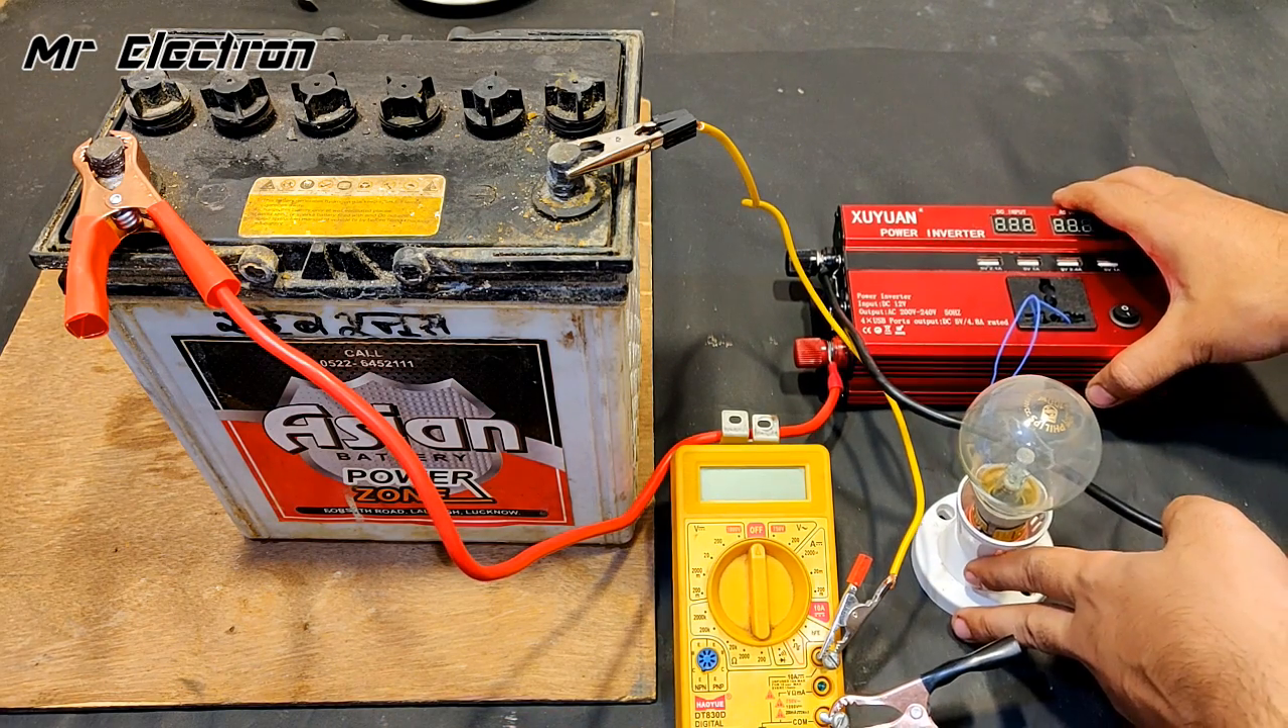So the uh wiring is complete.